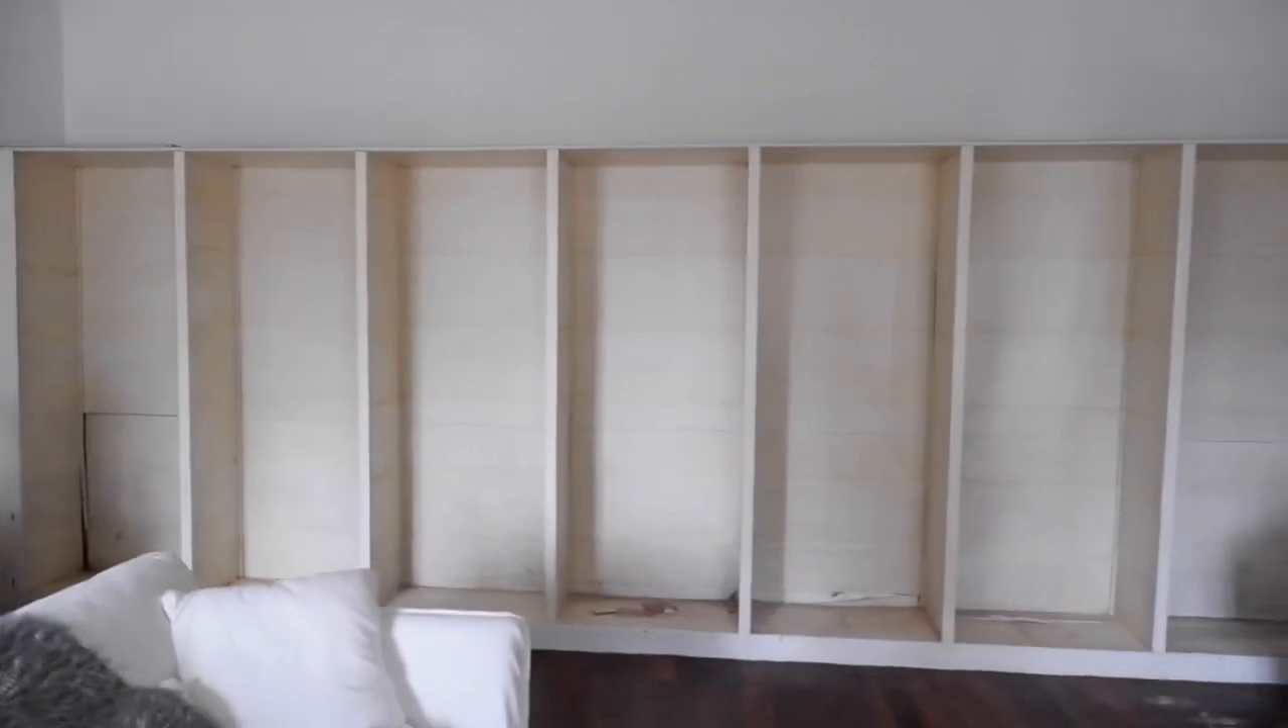Okay, so I finished taking off the shelves.